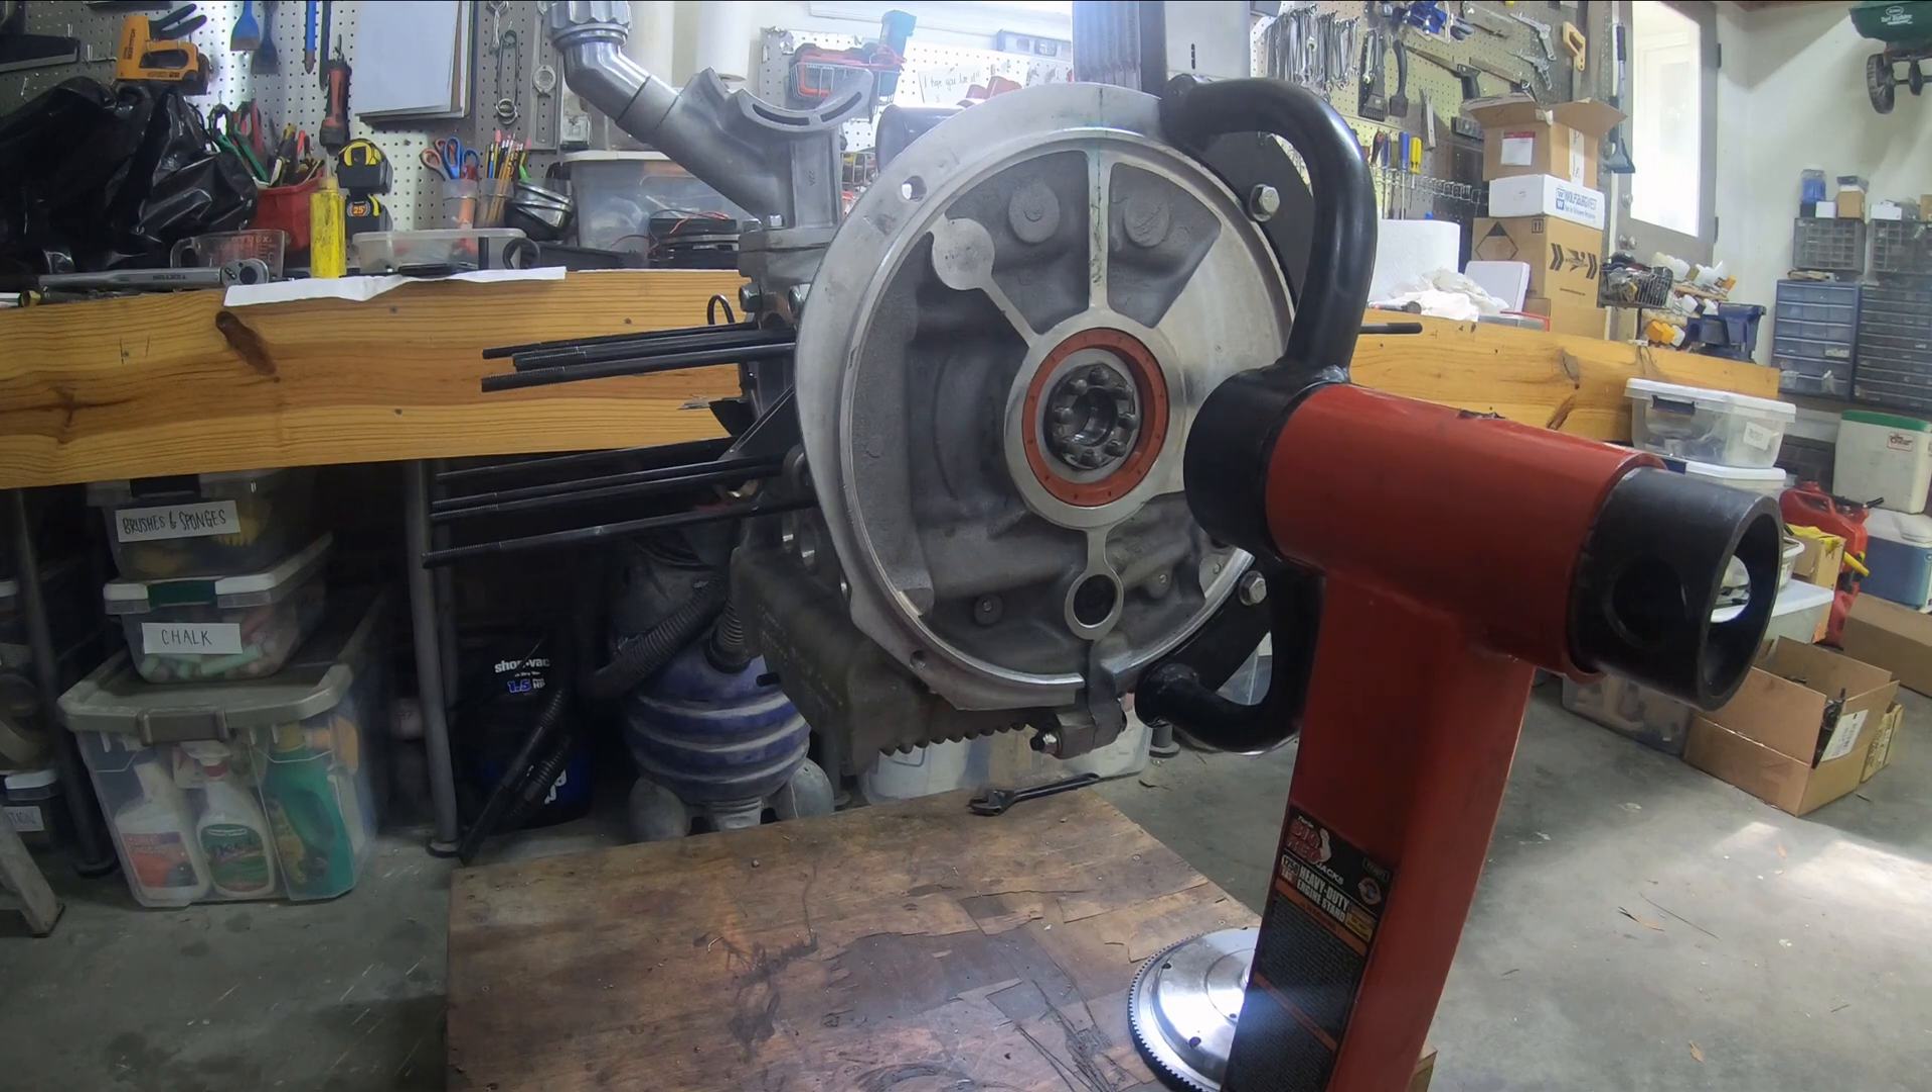I got the flywheel off and I'm looking at this main seal.